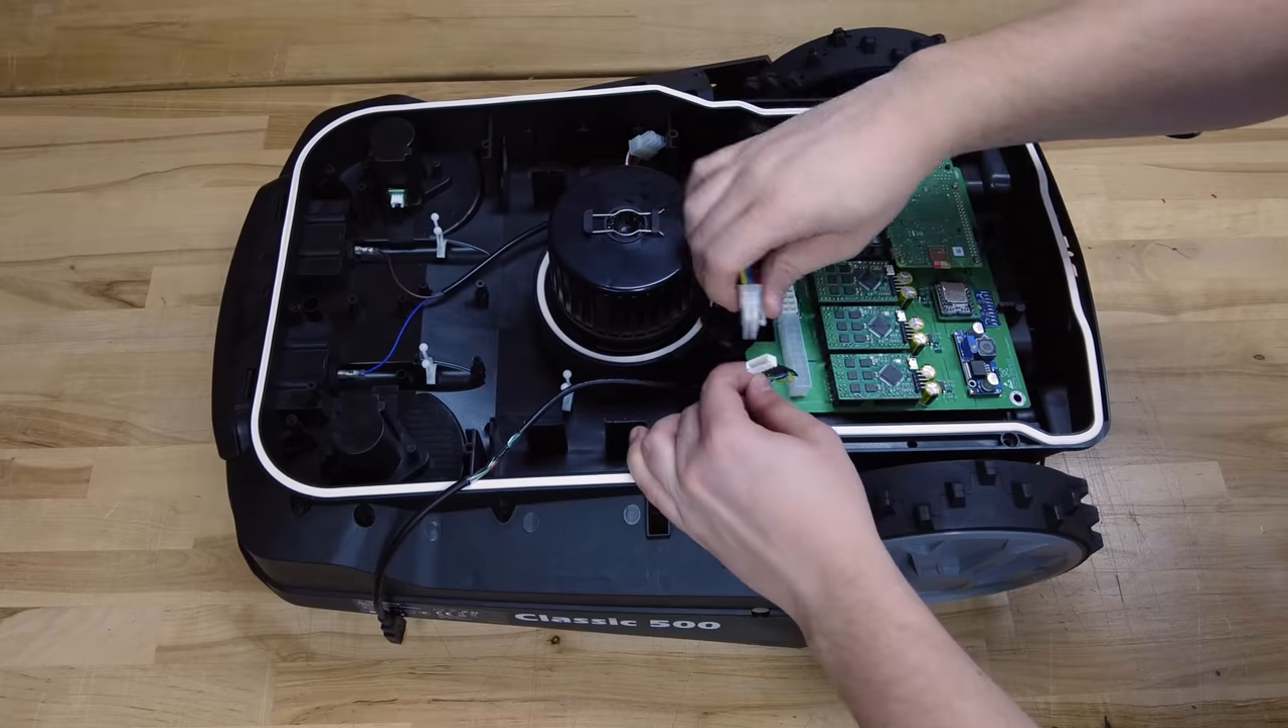In the next step I mounted the populated board into the mower.